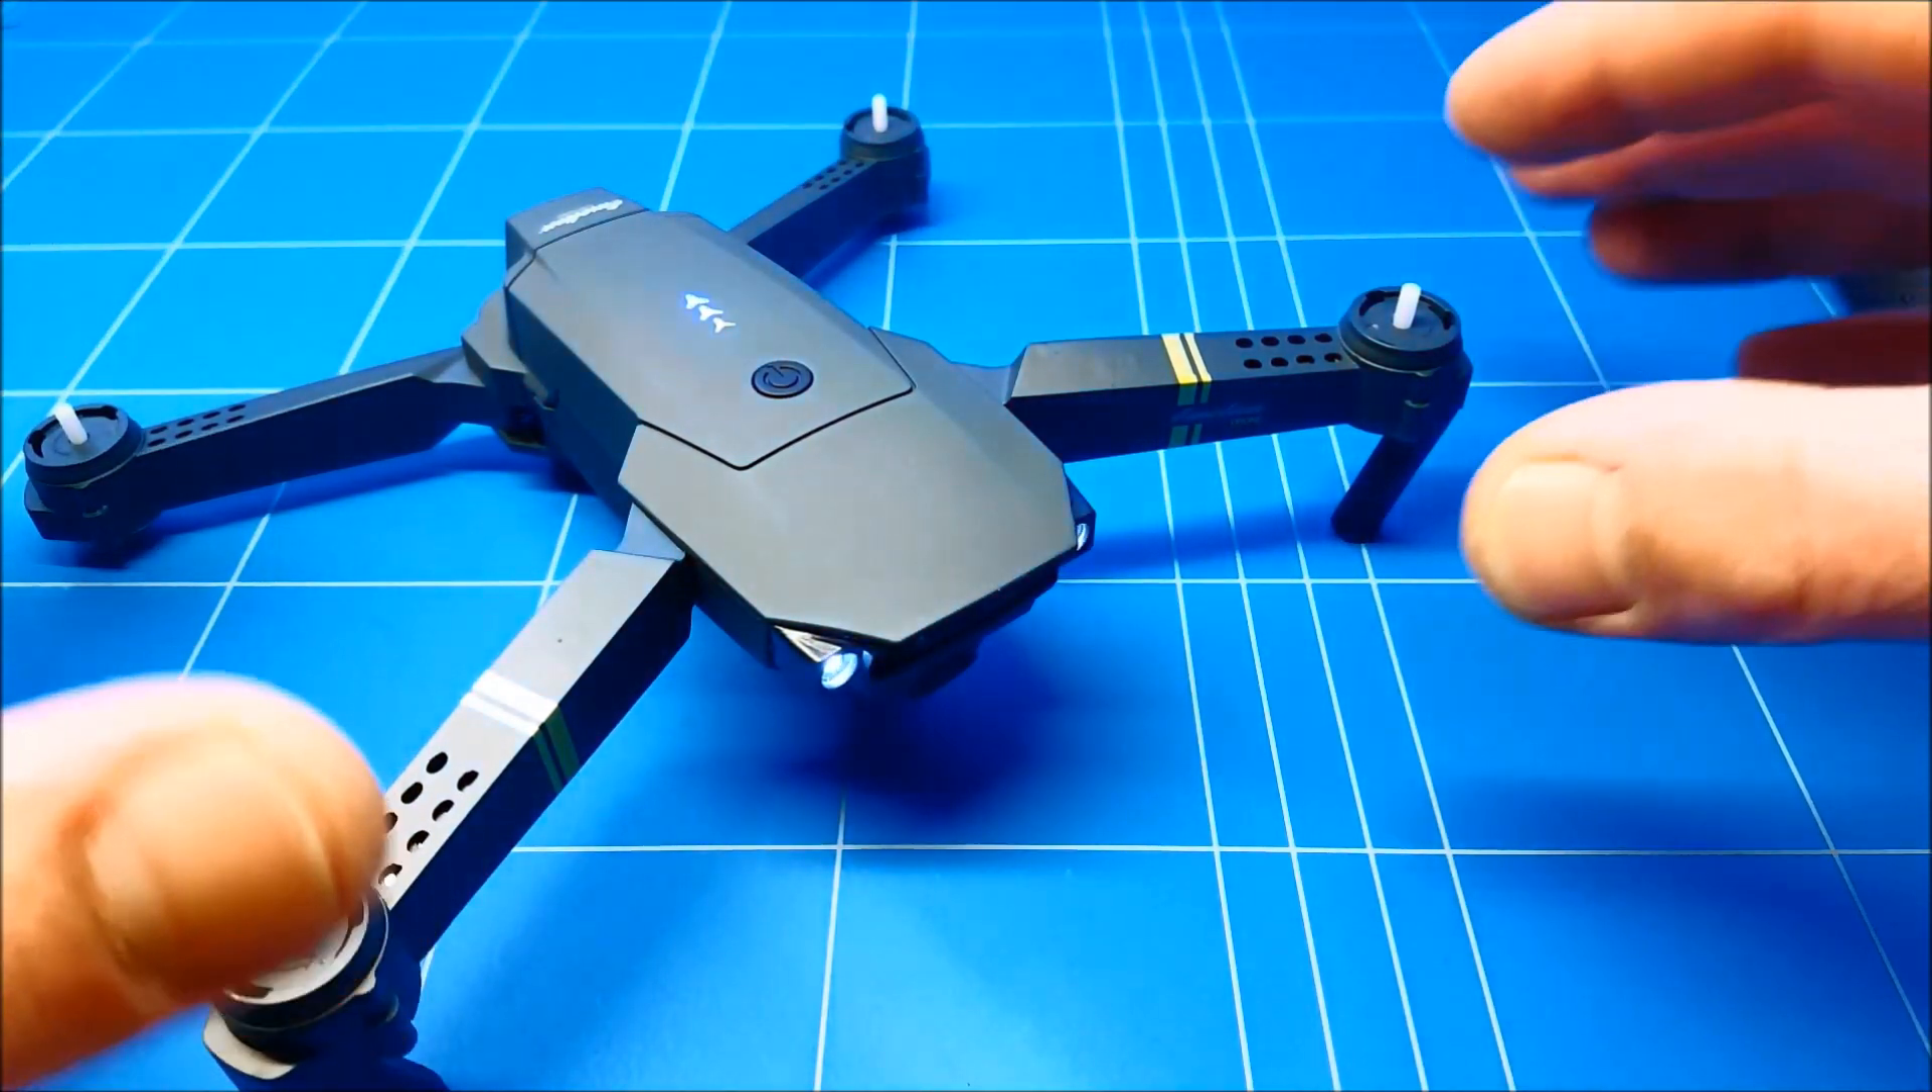Hi guys welcome back we have disassembled all four propellers.